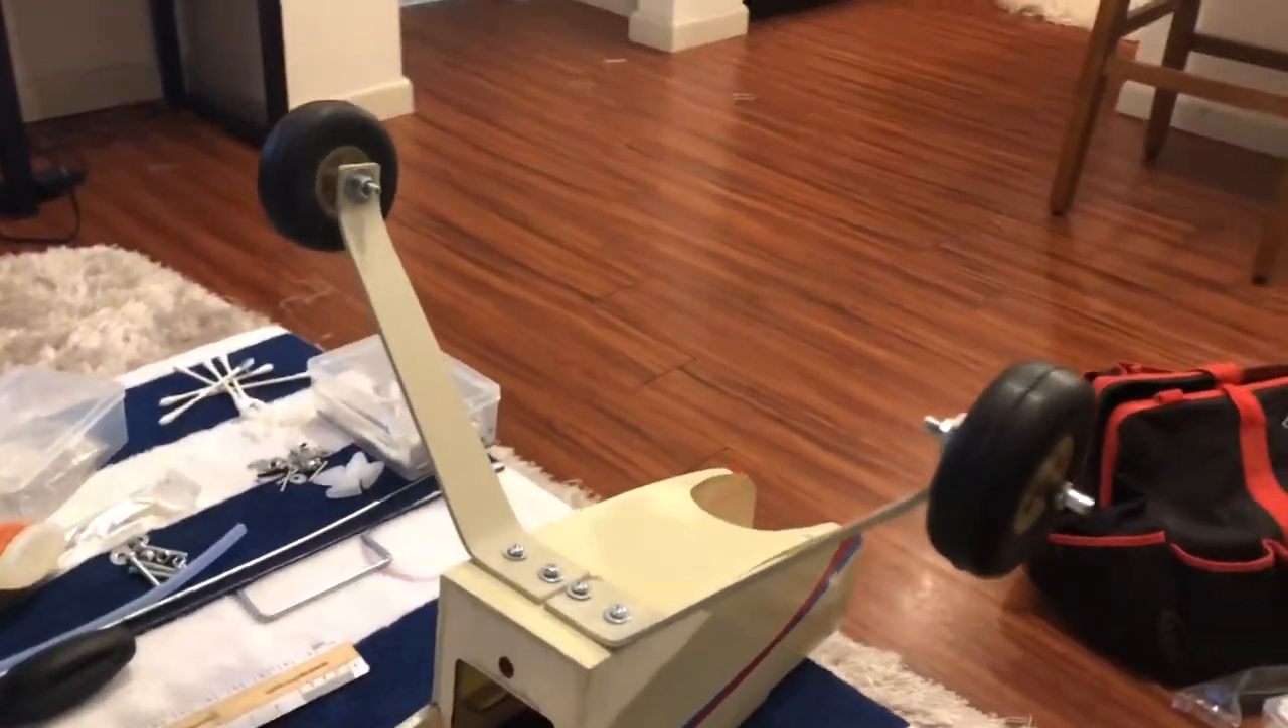As you can see the struts are now on the wheels are attached free spinning.